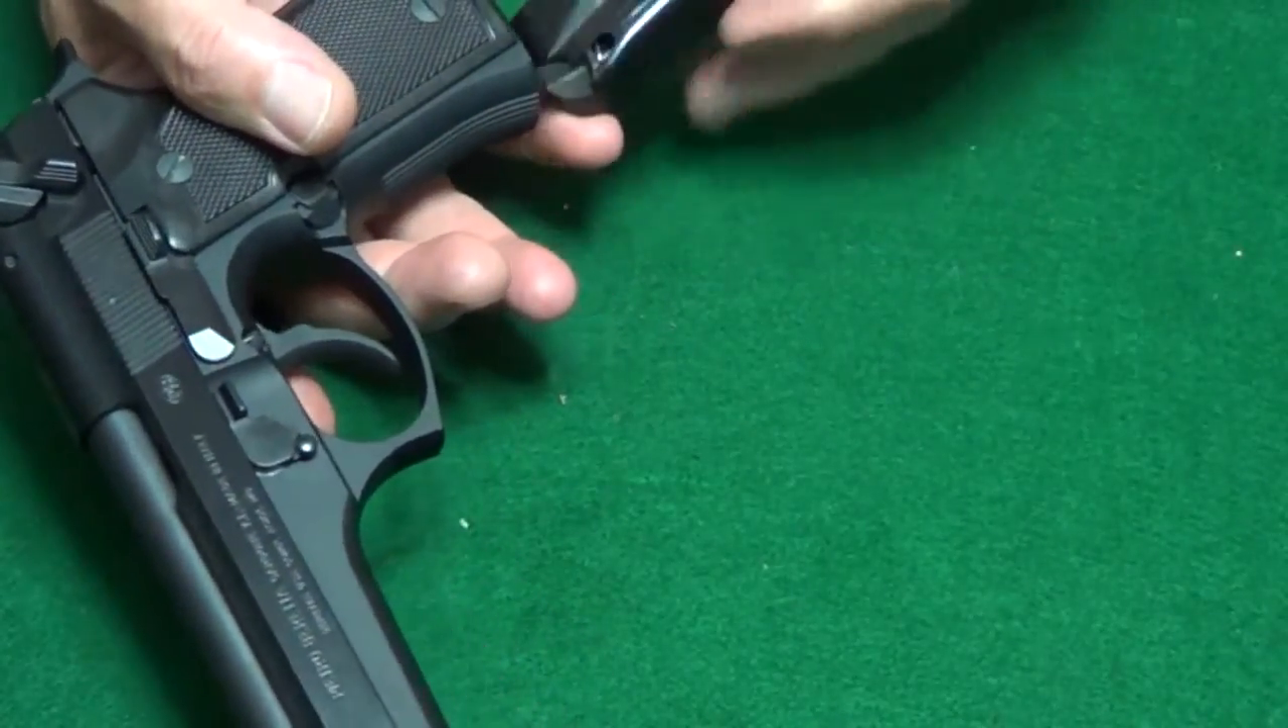Okay, we've got our grips on.